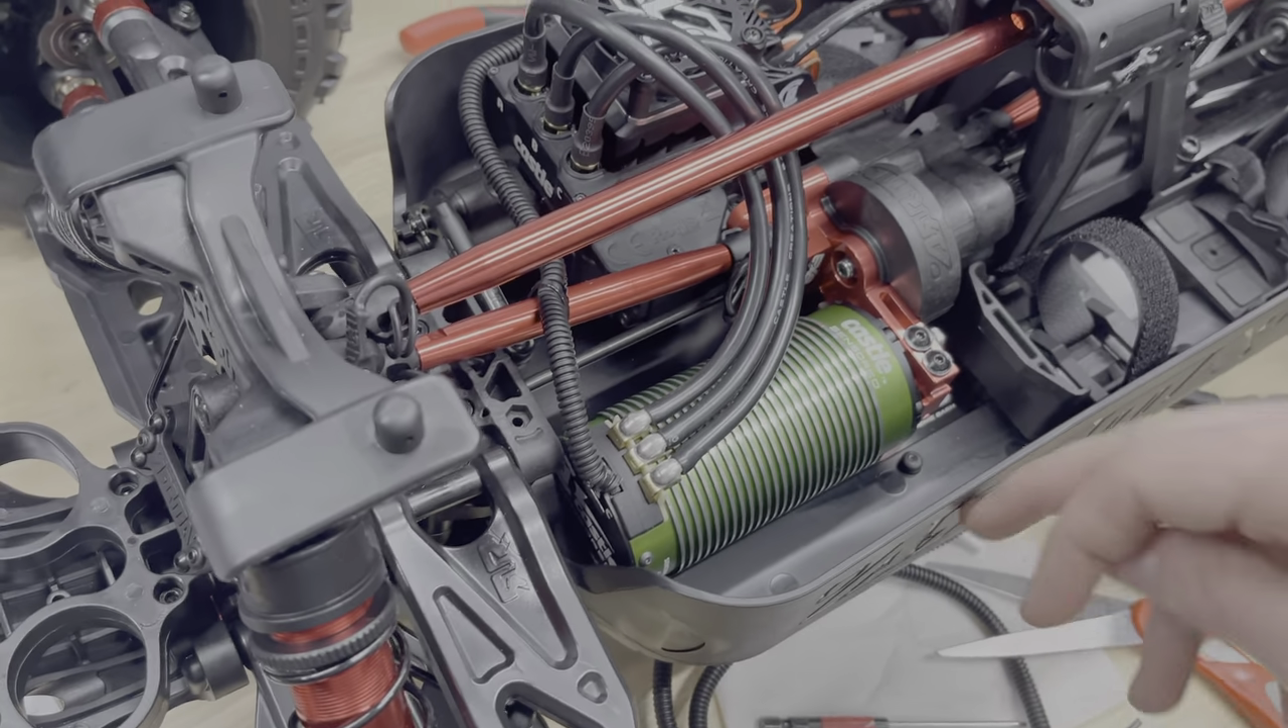I think with the motor in that completes this build.